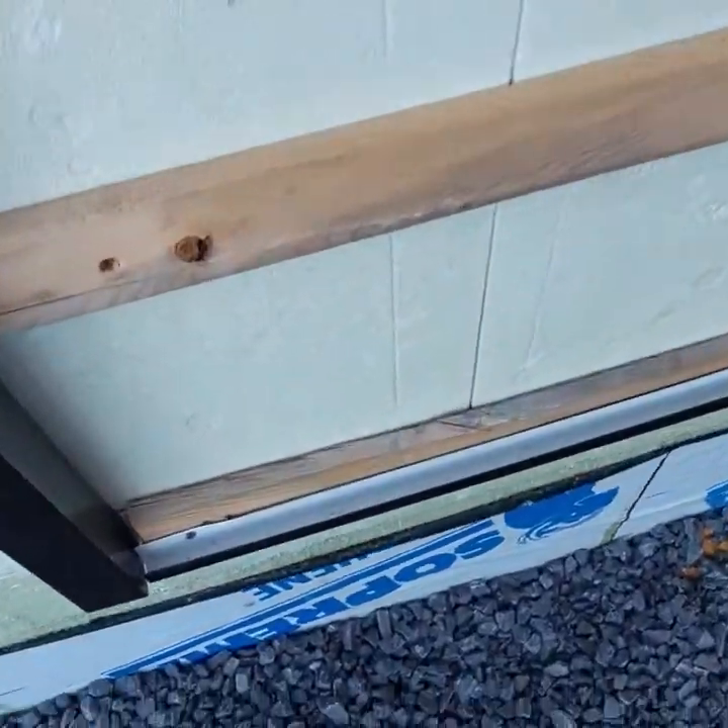I've put strapping on the back here to set ourselves straight and that's where the ribs behind the panel will be sitting at.